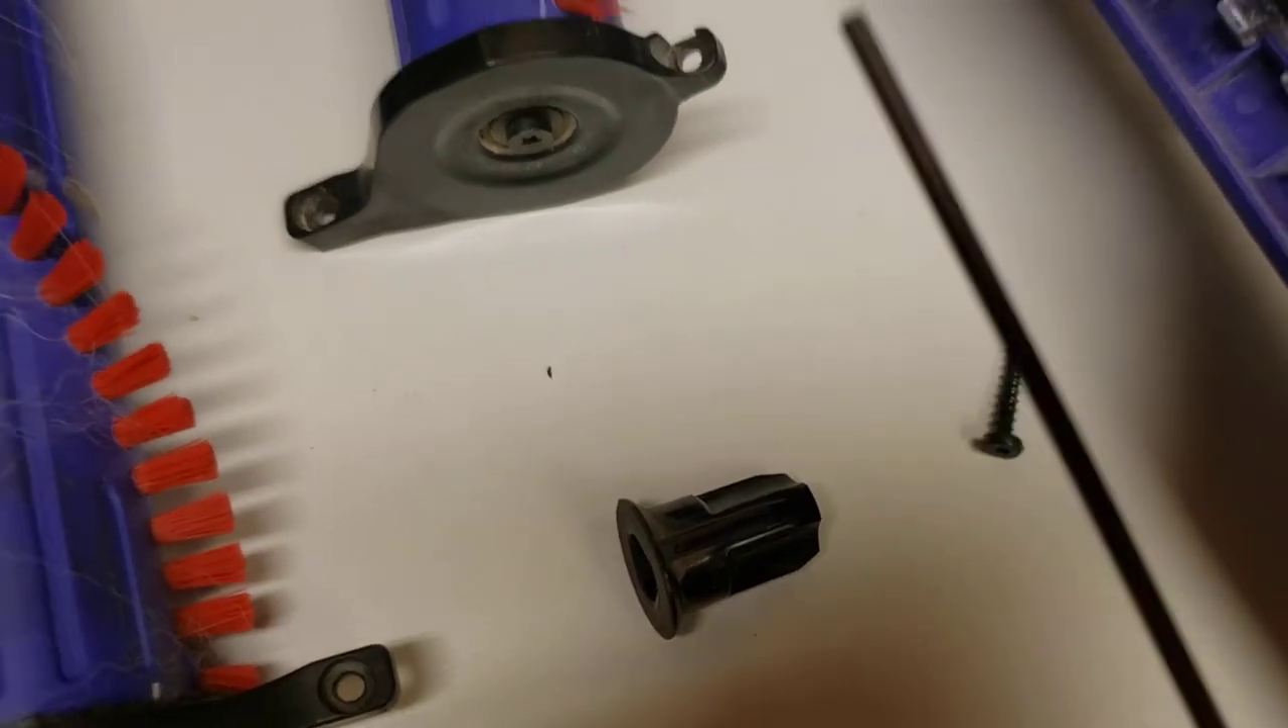So, here's the drive cog removed. Here's the small screw that goes inside of it.